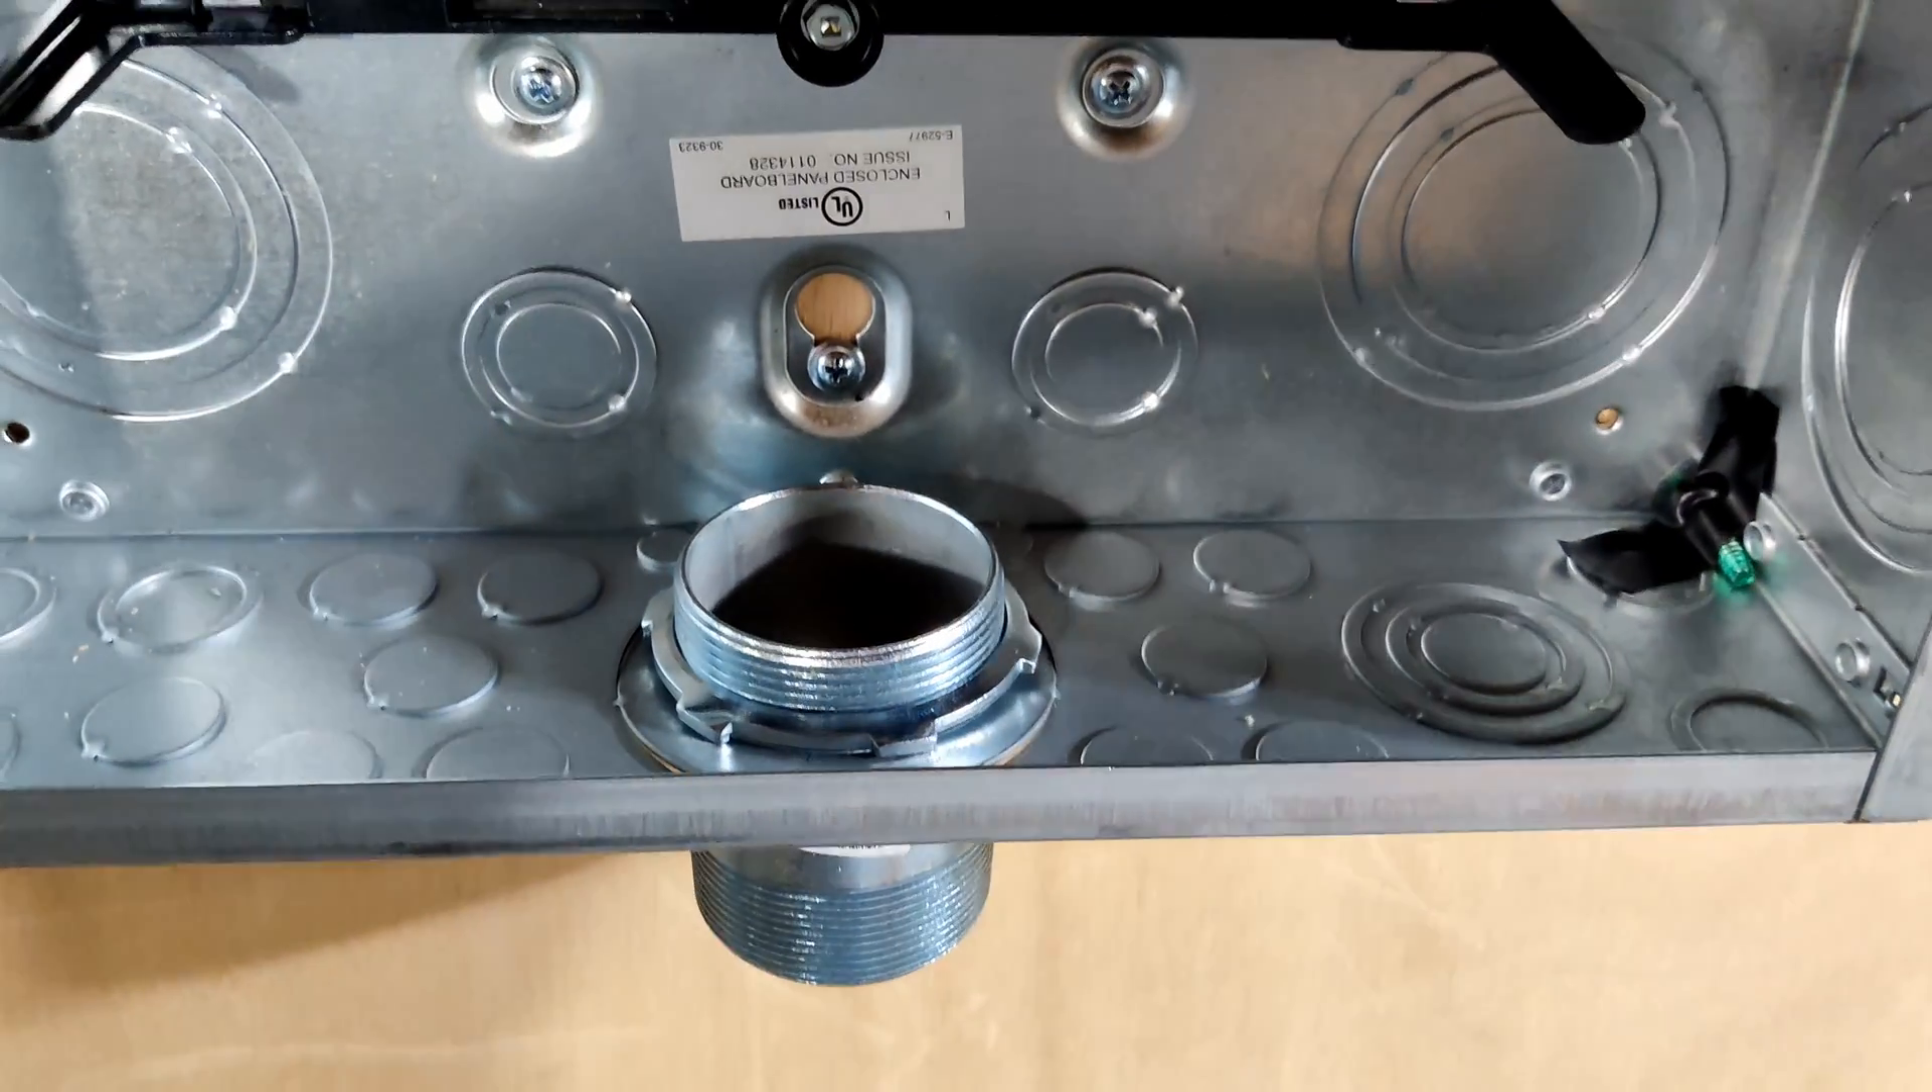All right I've knocked out the bottom knockout of the critical loads panel.